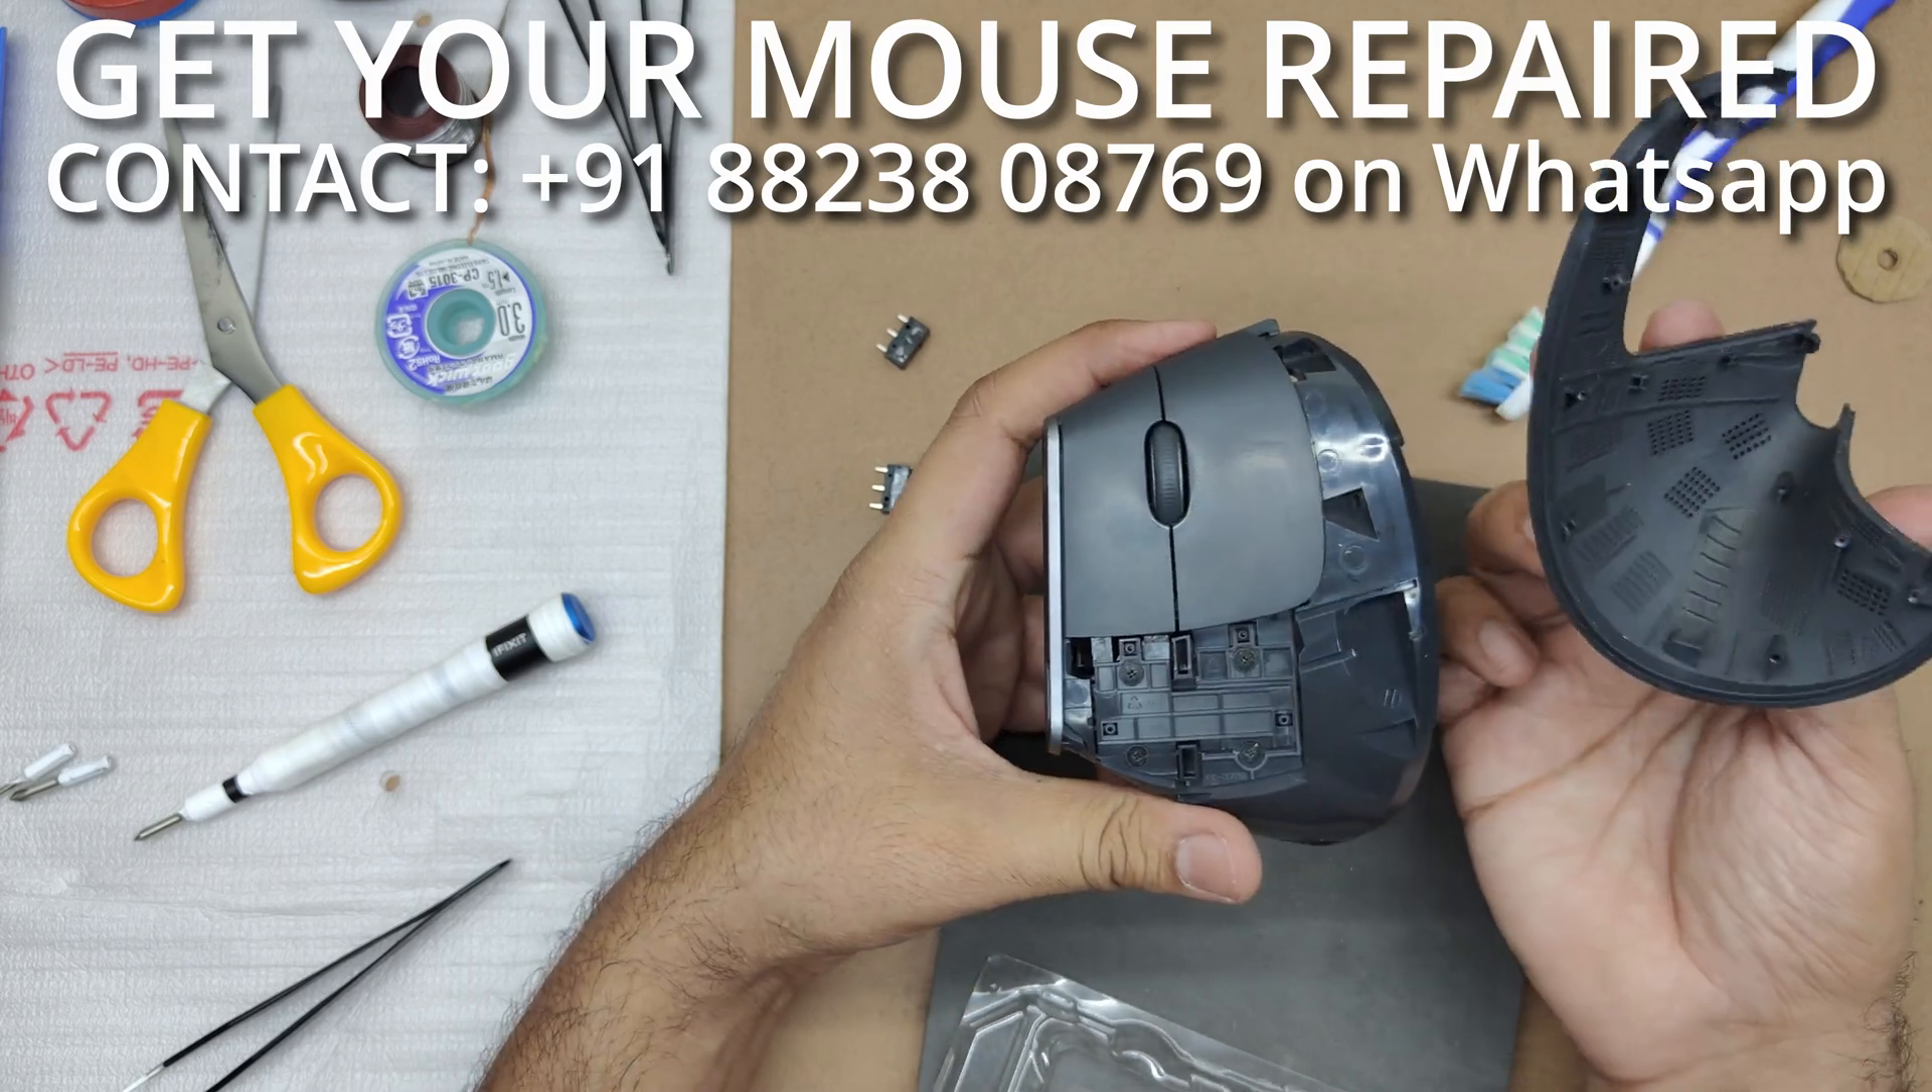So I was able to get this plastic piece off.